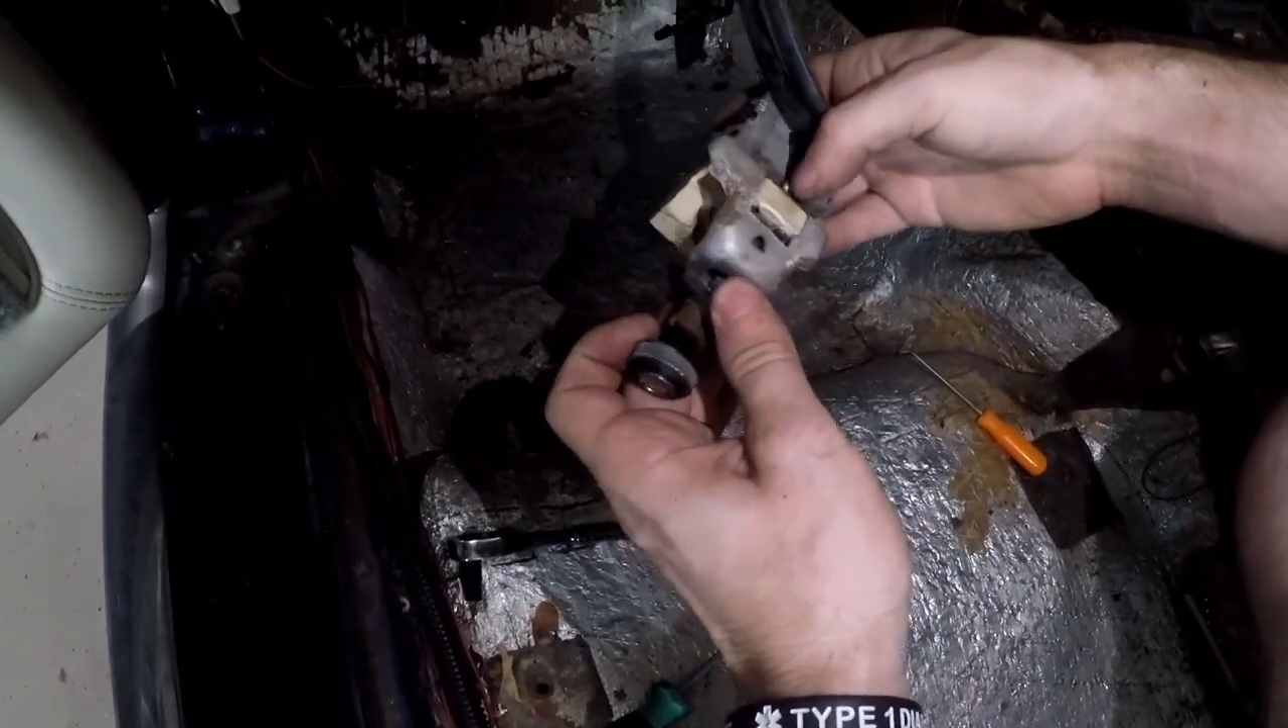So we got the headlight switch out.